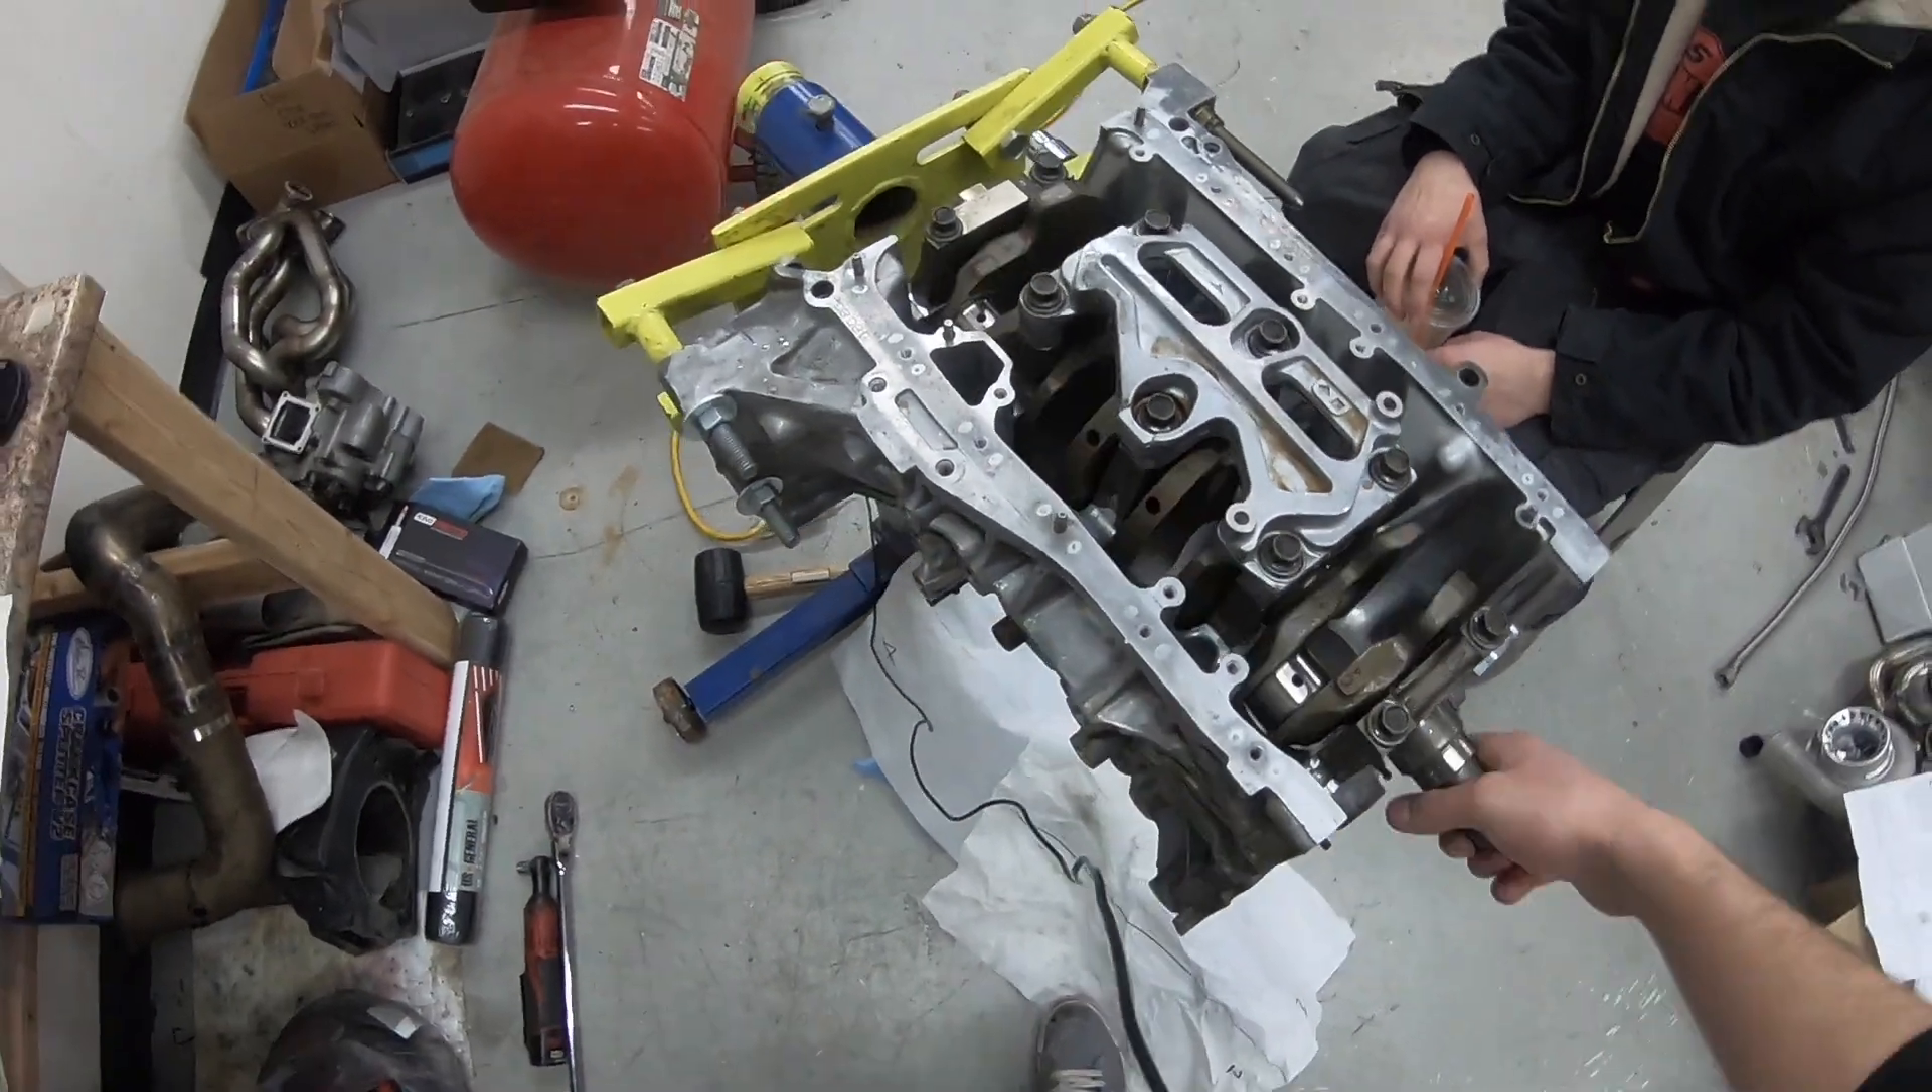The cranks in and everything's all set.